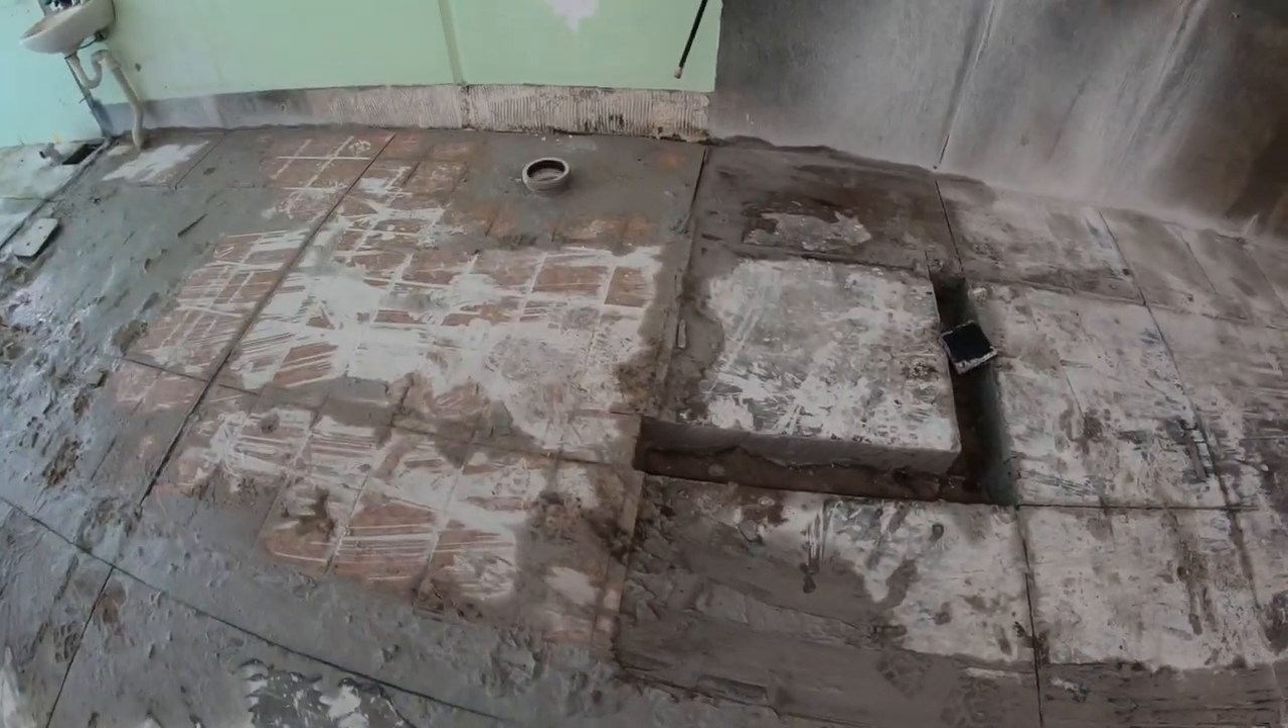You can see that the concrete guys have cut it all out in sections for us.